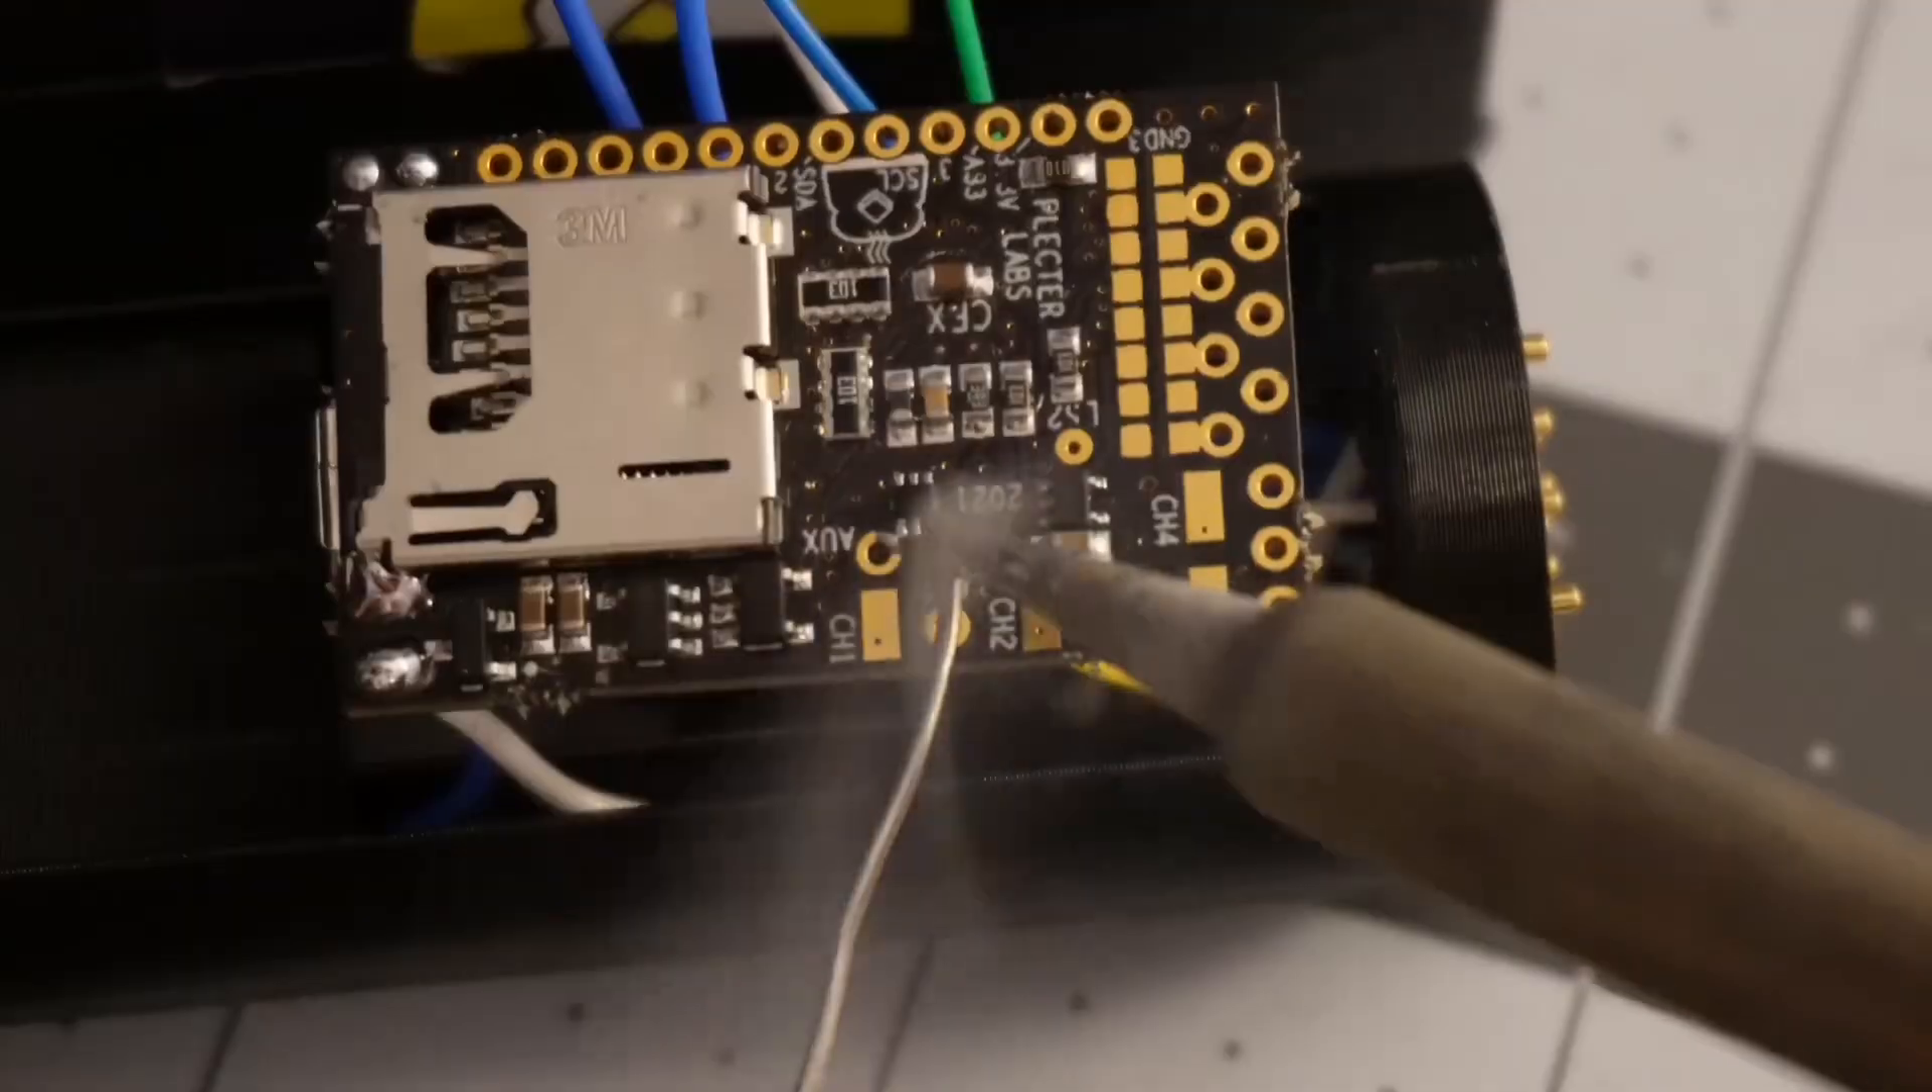This lightsaber project is nearly completed now. The last step is to install this crystal focus soundboard, and then we can test to see if it all works.